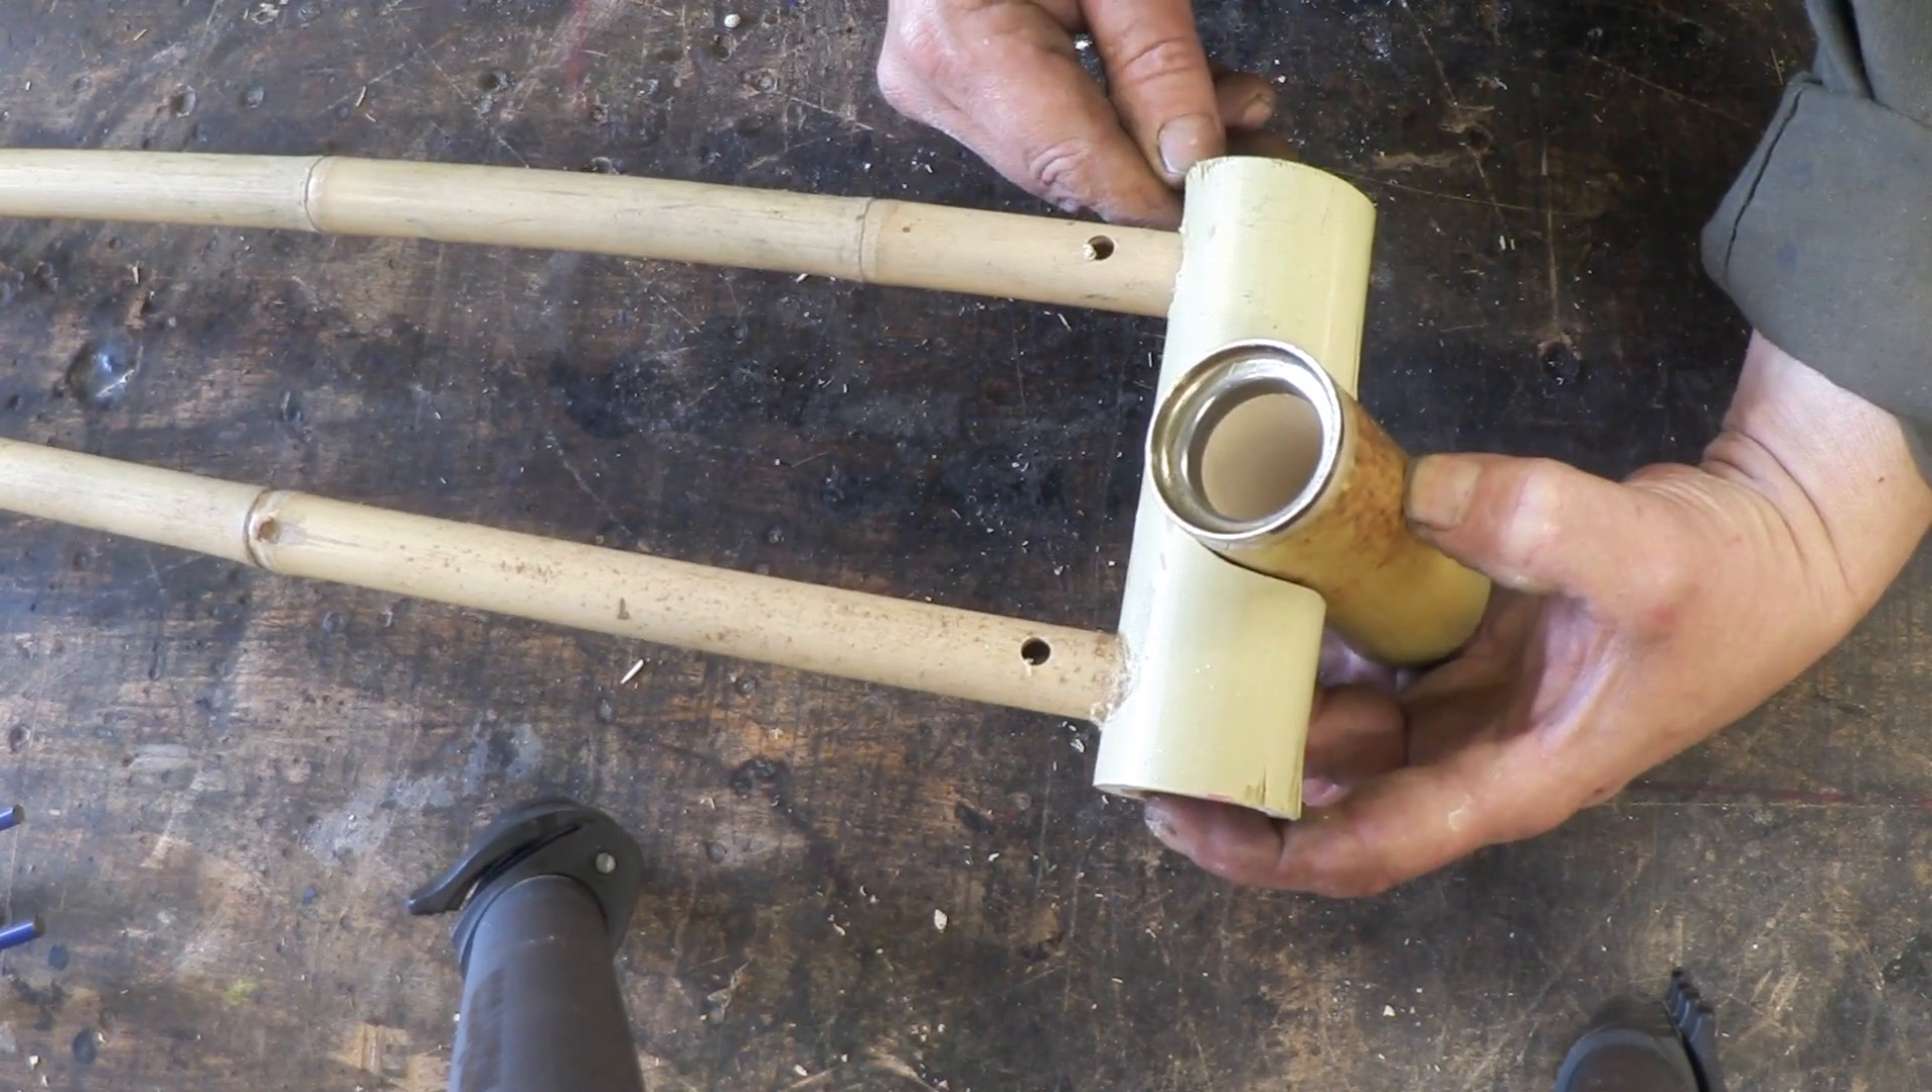The hole saw is 45mm, which is the same diameter as the pipe. And now that fits rather neatly into there.